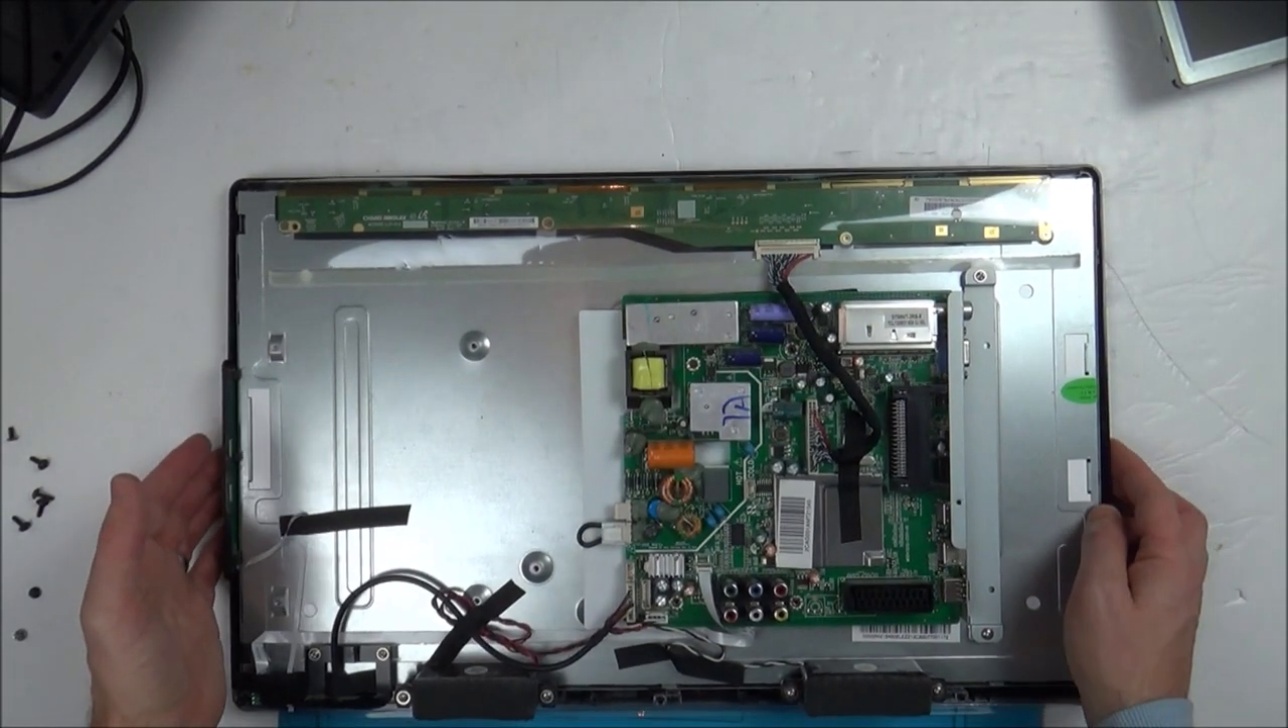As you can see I've got the back cover off.